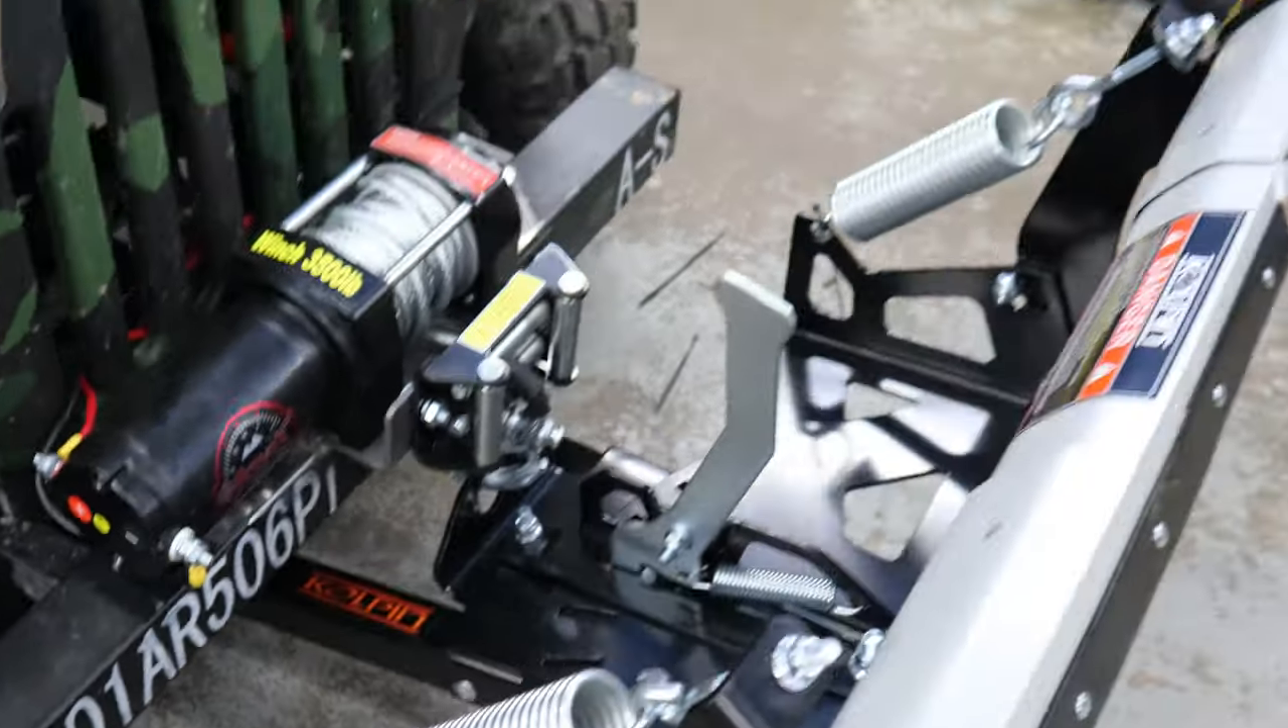Alright guys, we are all done. Plow is installed.